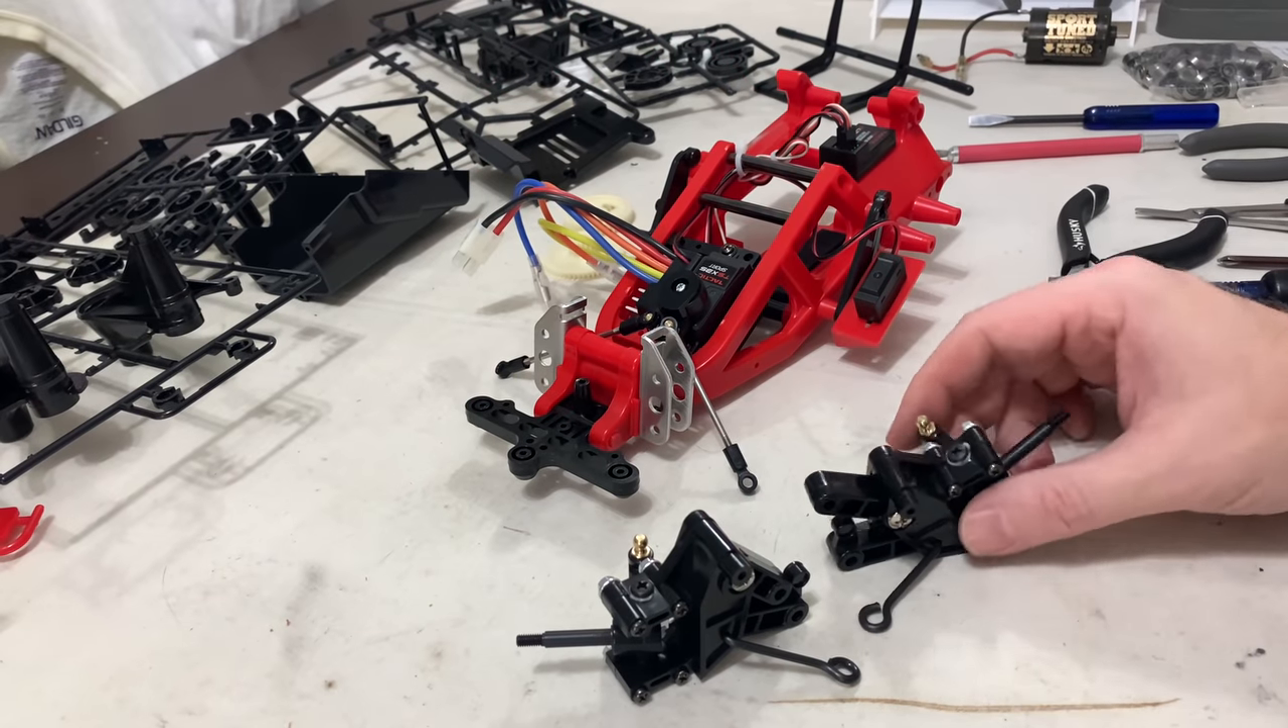That's the front uprights made.